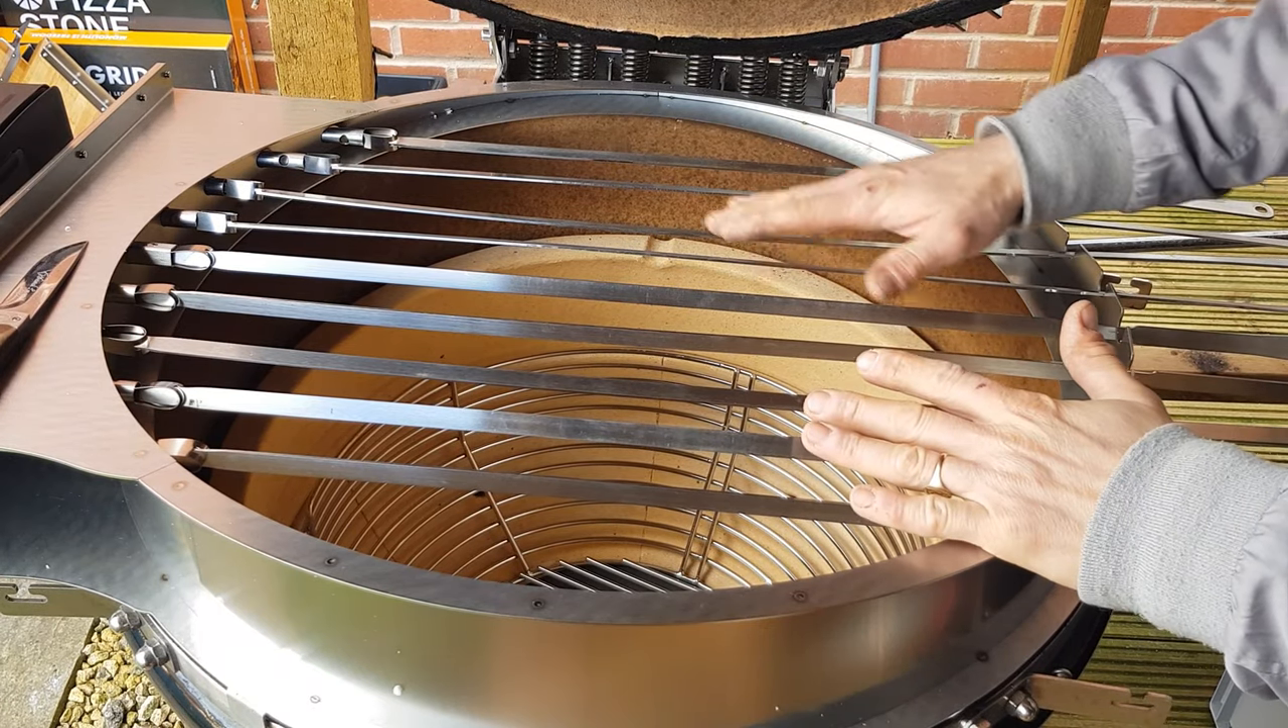So at this moment, we've got all nine skewers attached.